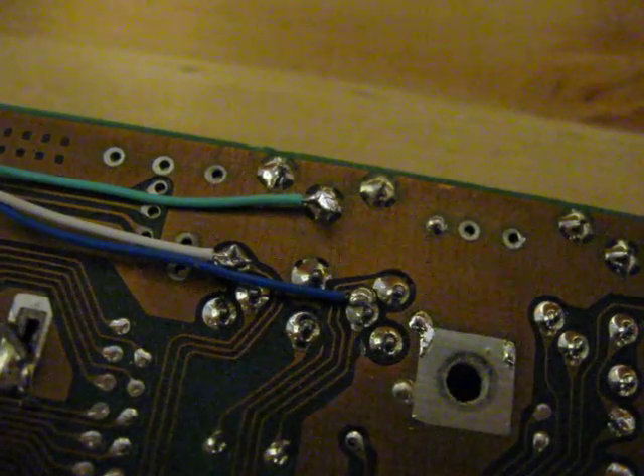Alright, so I have the wires soldered to the pins here and it's blue for video, white for audio and green for ground.